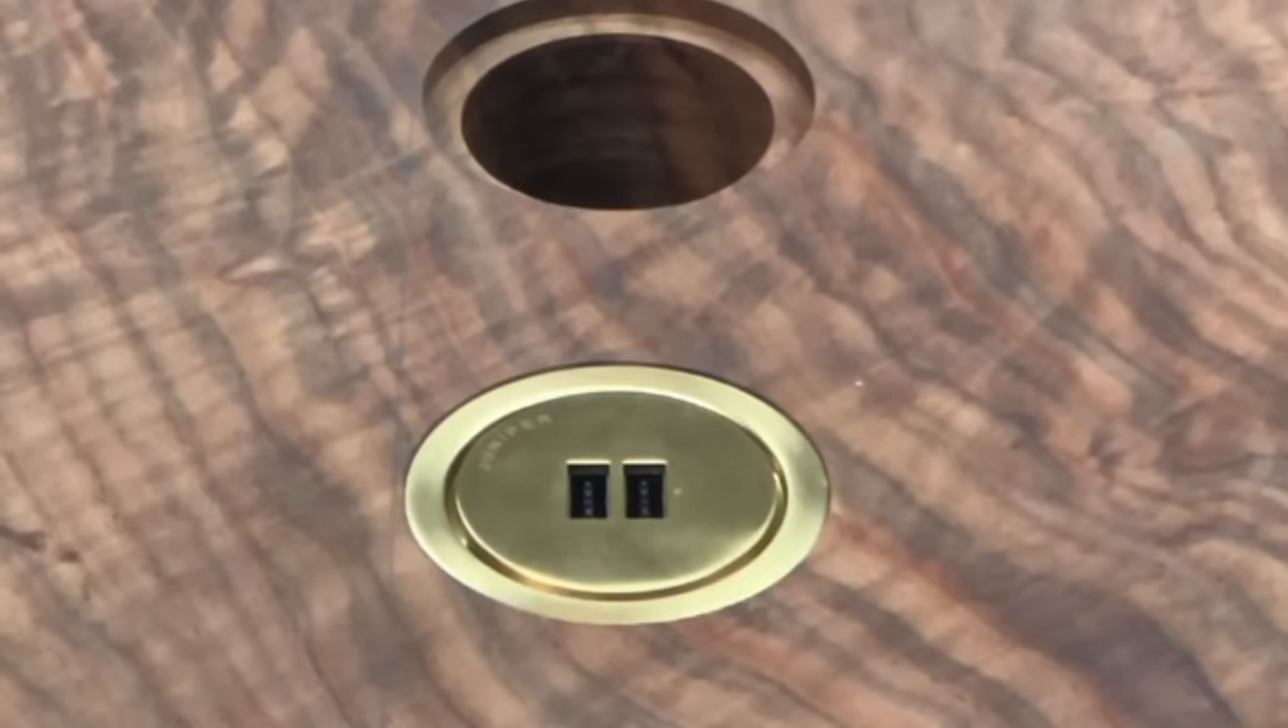But you can see there is my USB drop in and it fit absolutely perfect.